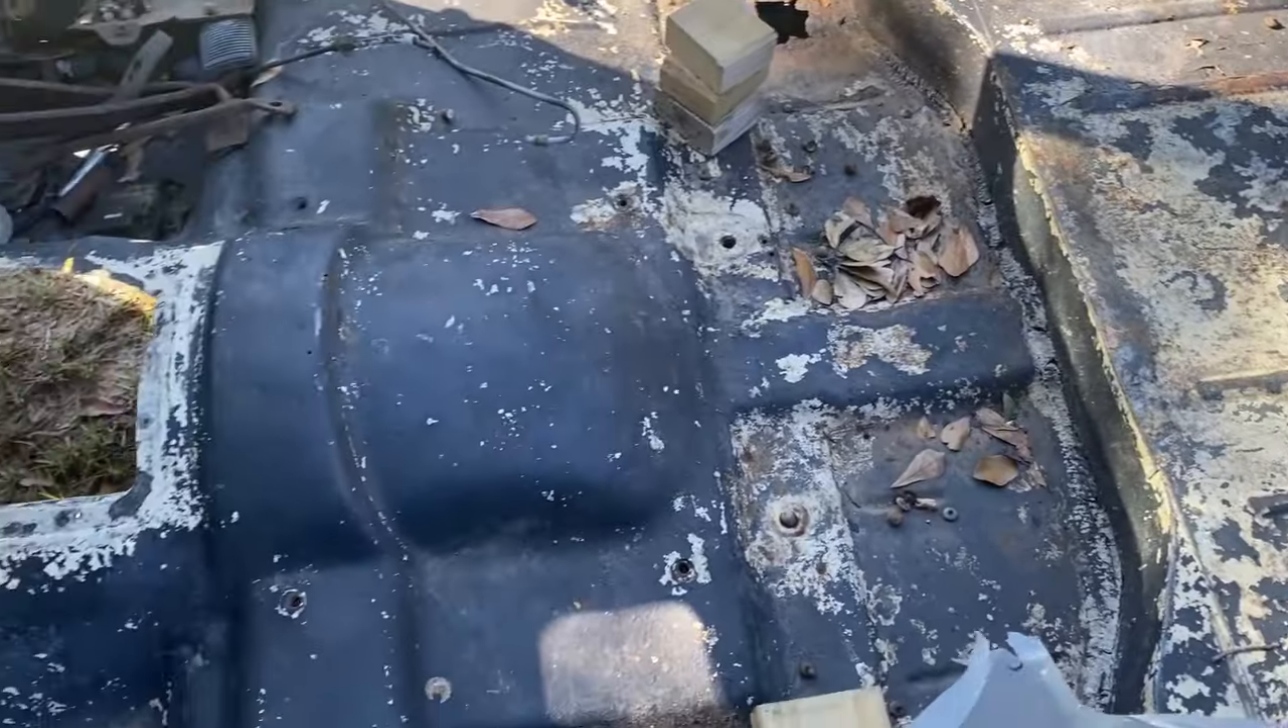Oh yeah we still got a huge hole for the trans tunnel.